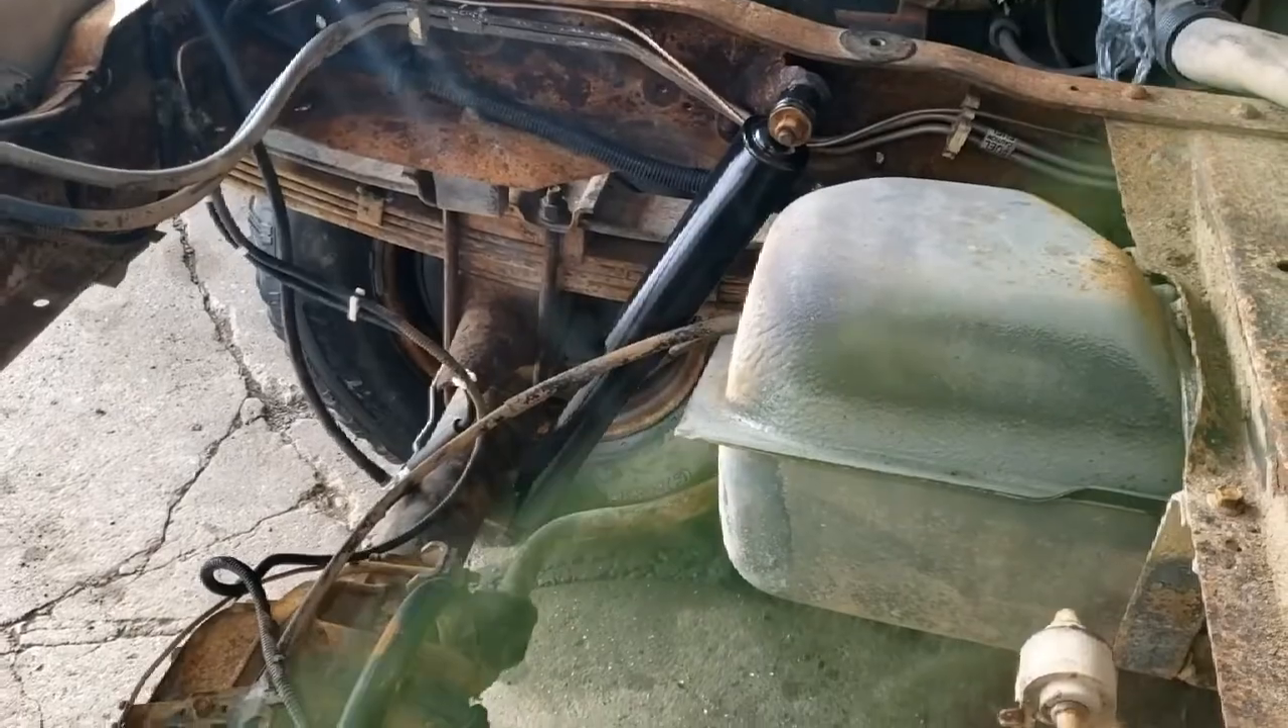Got our shock absorbers installed.